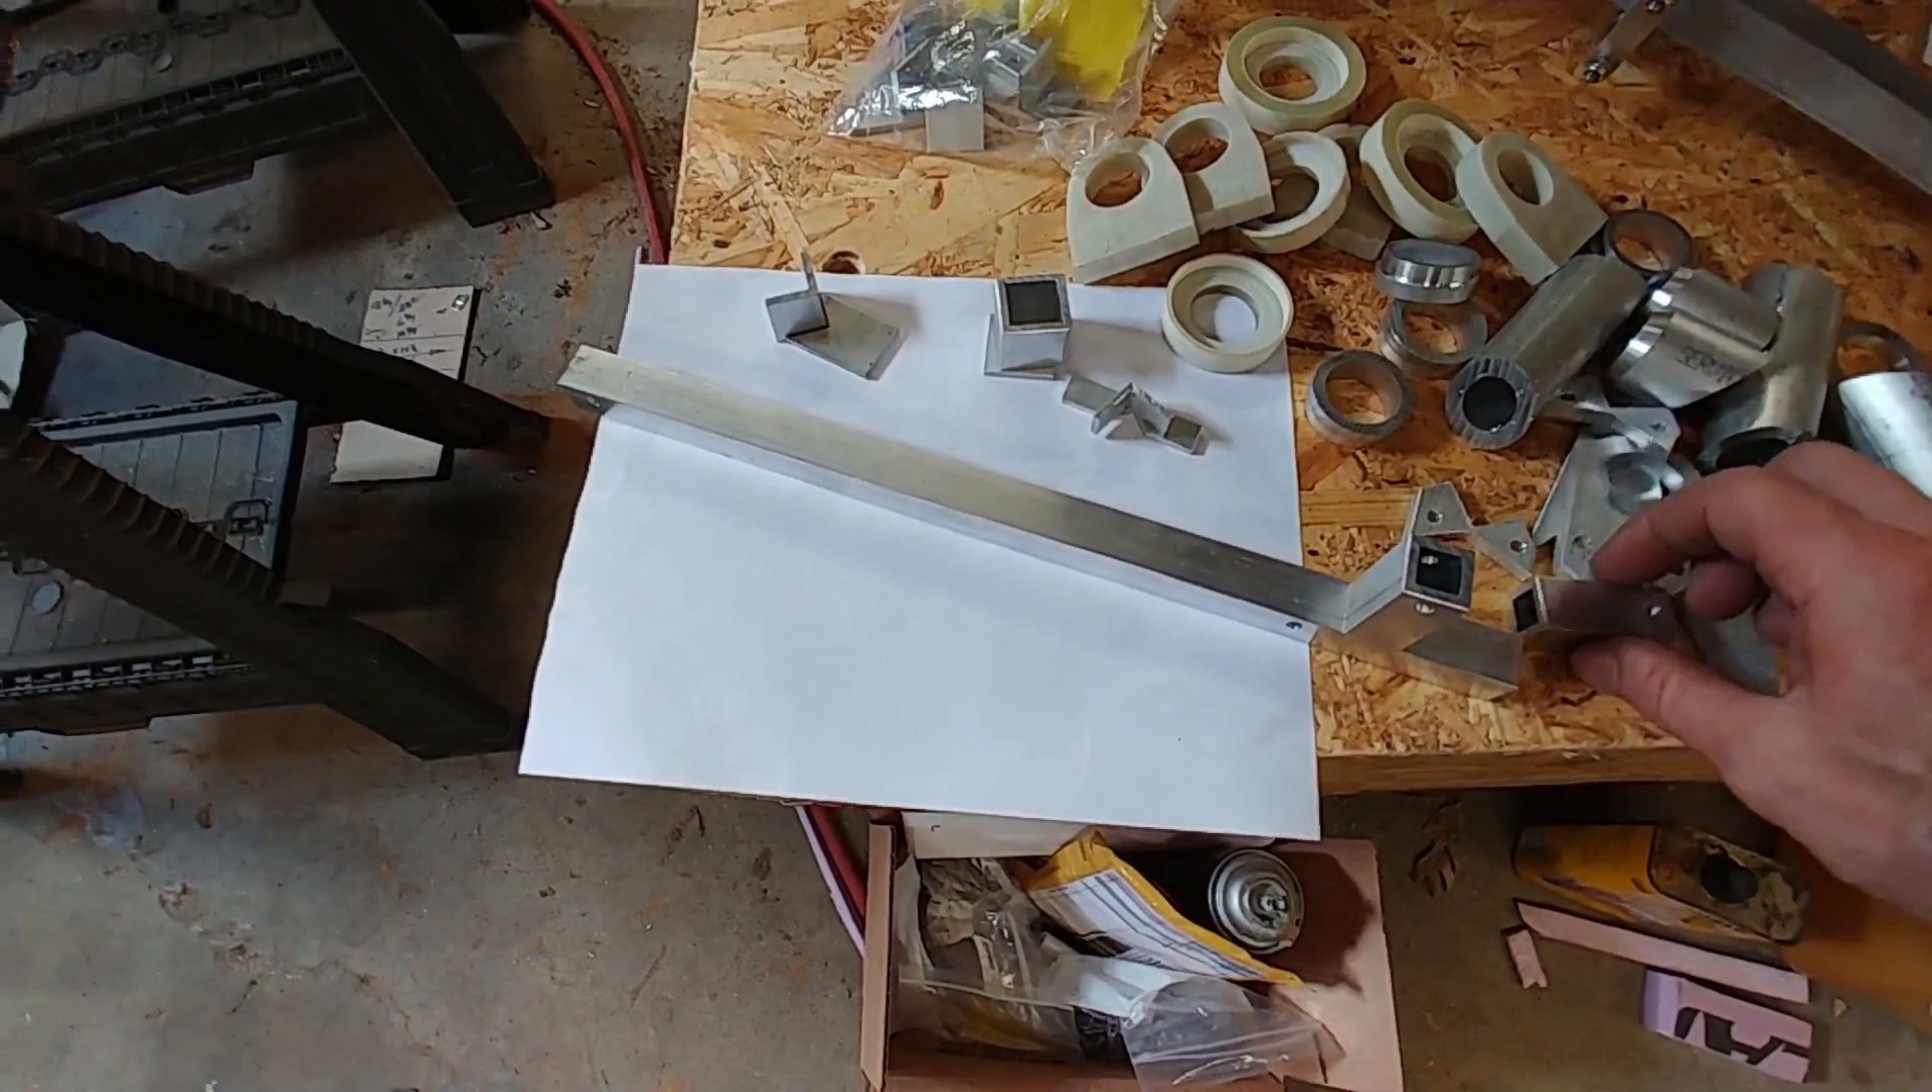And so once that's all done, here's a pile of parts that I've created, and they all need to be assembled.